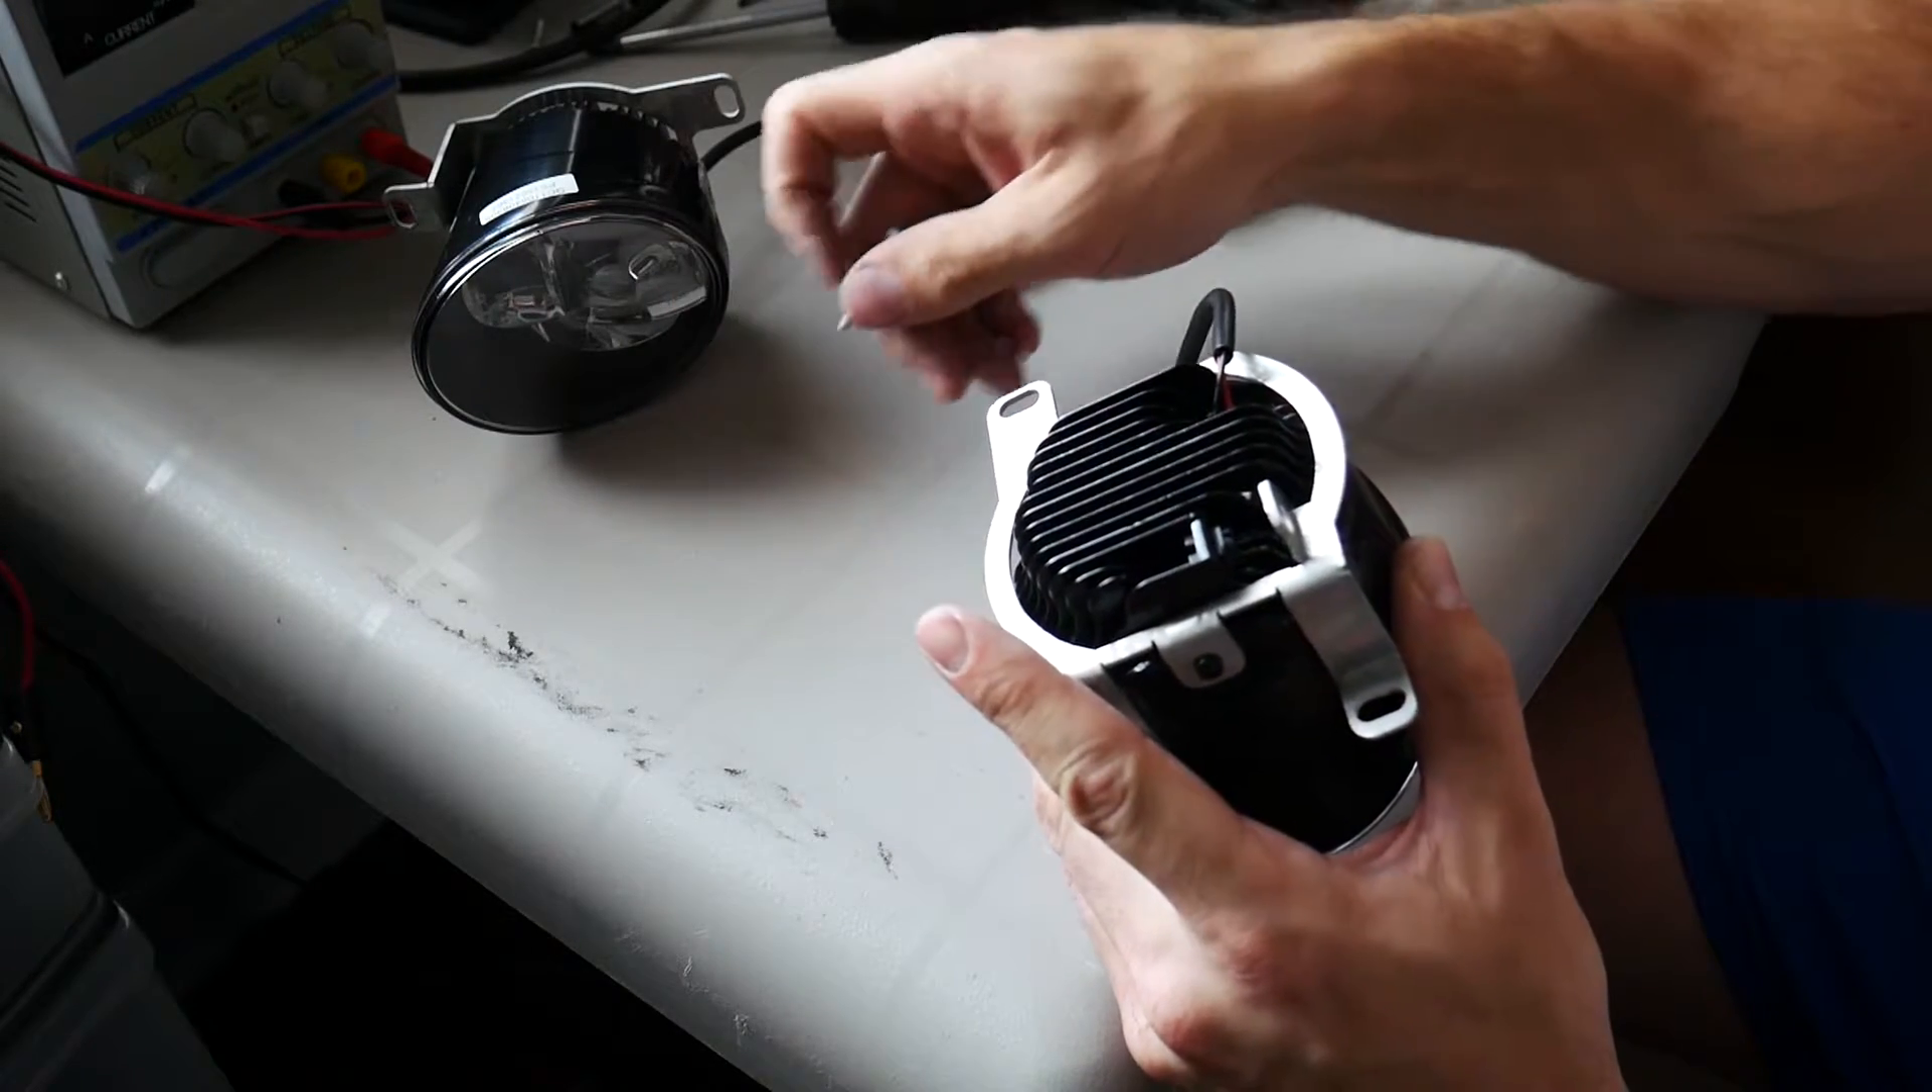And once it's snapped on you'll see that the bracket has been attached and the only thing missing now is of course the adjuster screw.